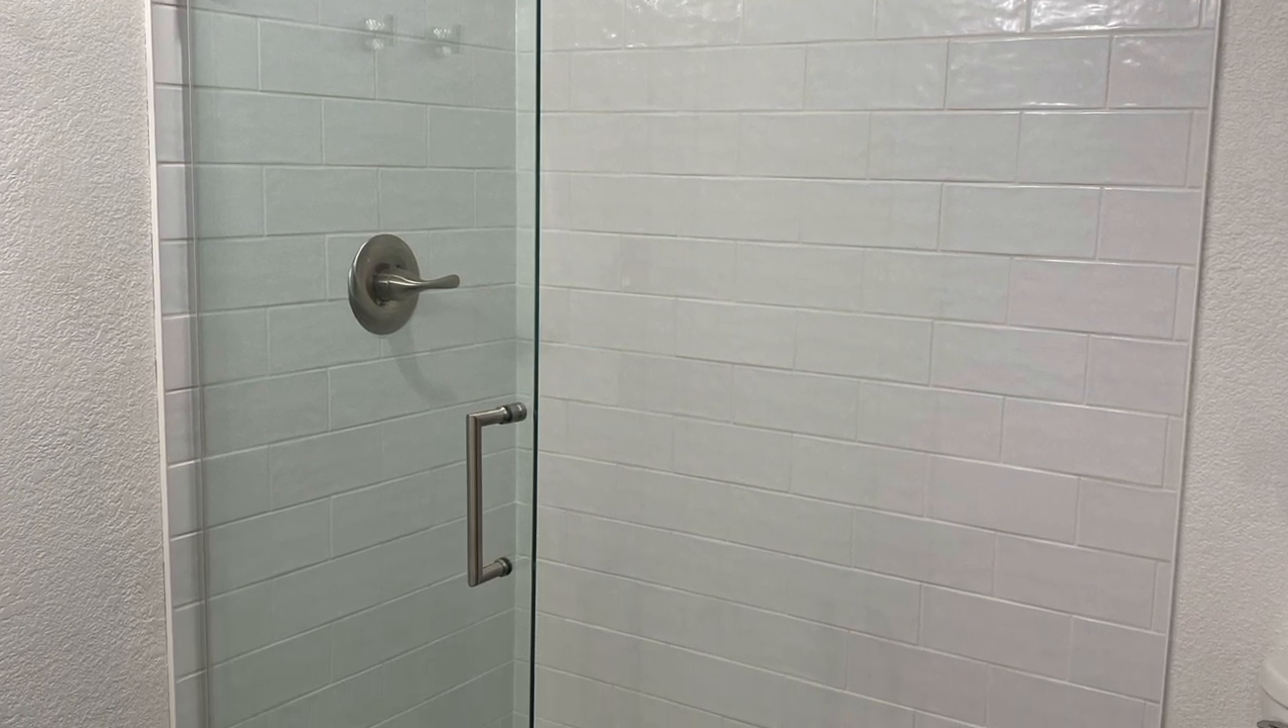And here is the final door. Um, it is all hung.